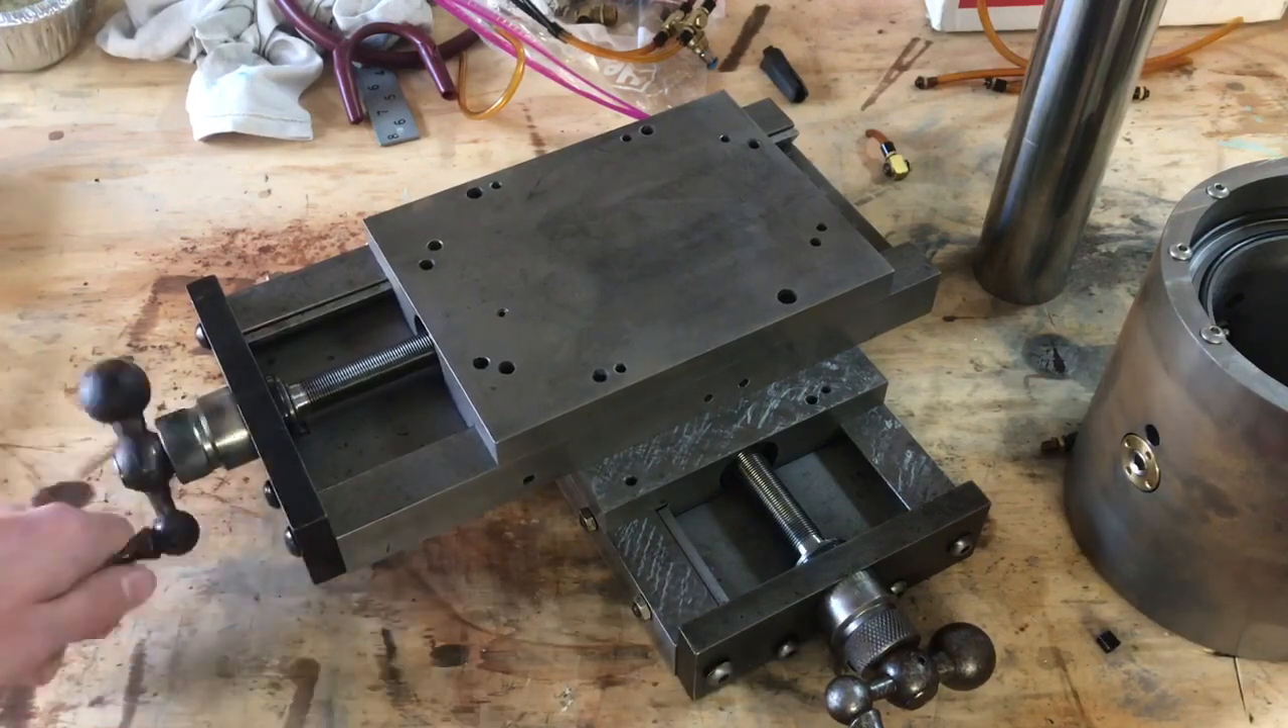Speaking of CNC, you will notice that I've still got the original hand wheels on here. There's no motors on it yet.